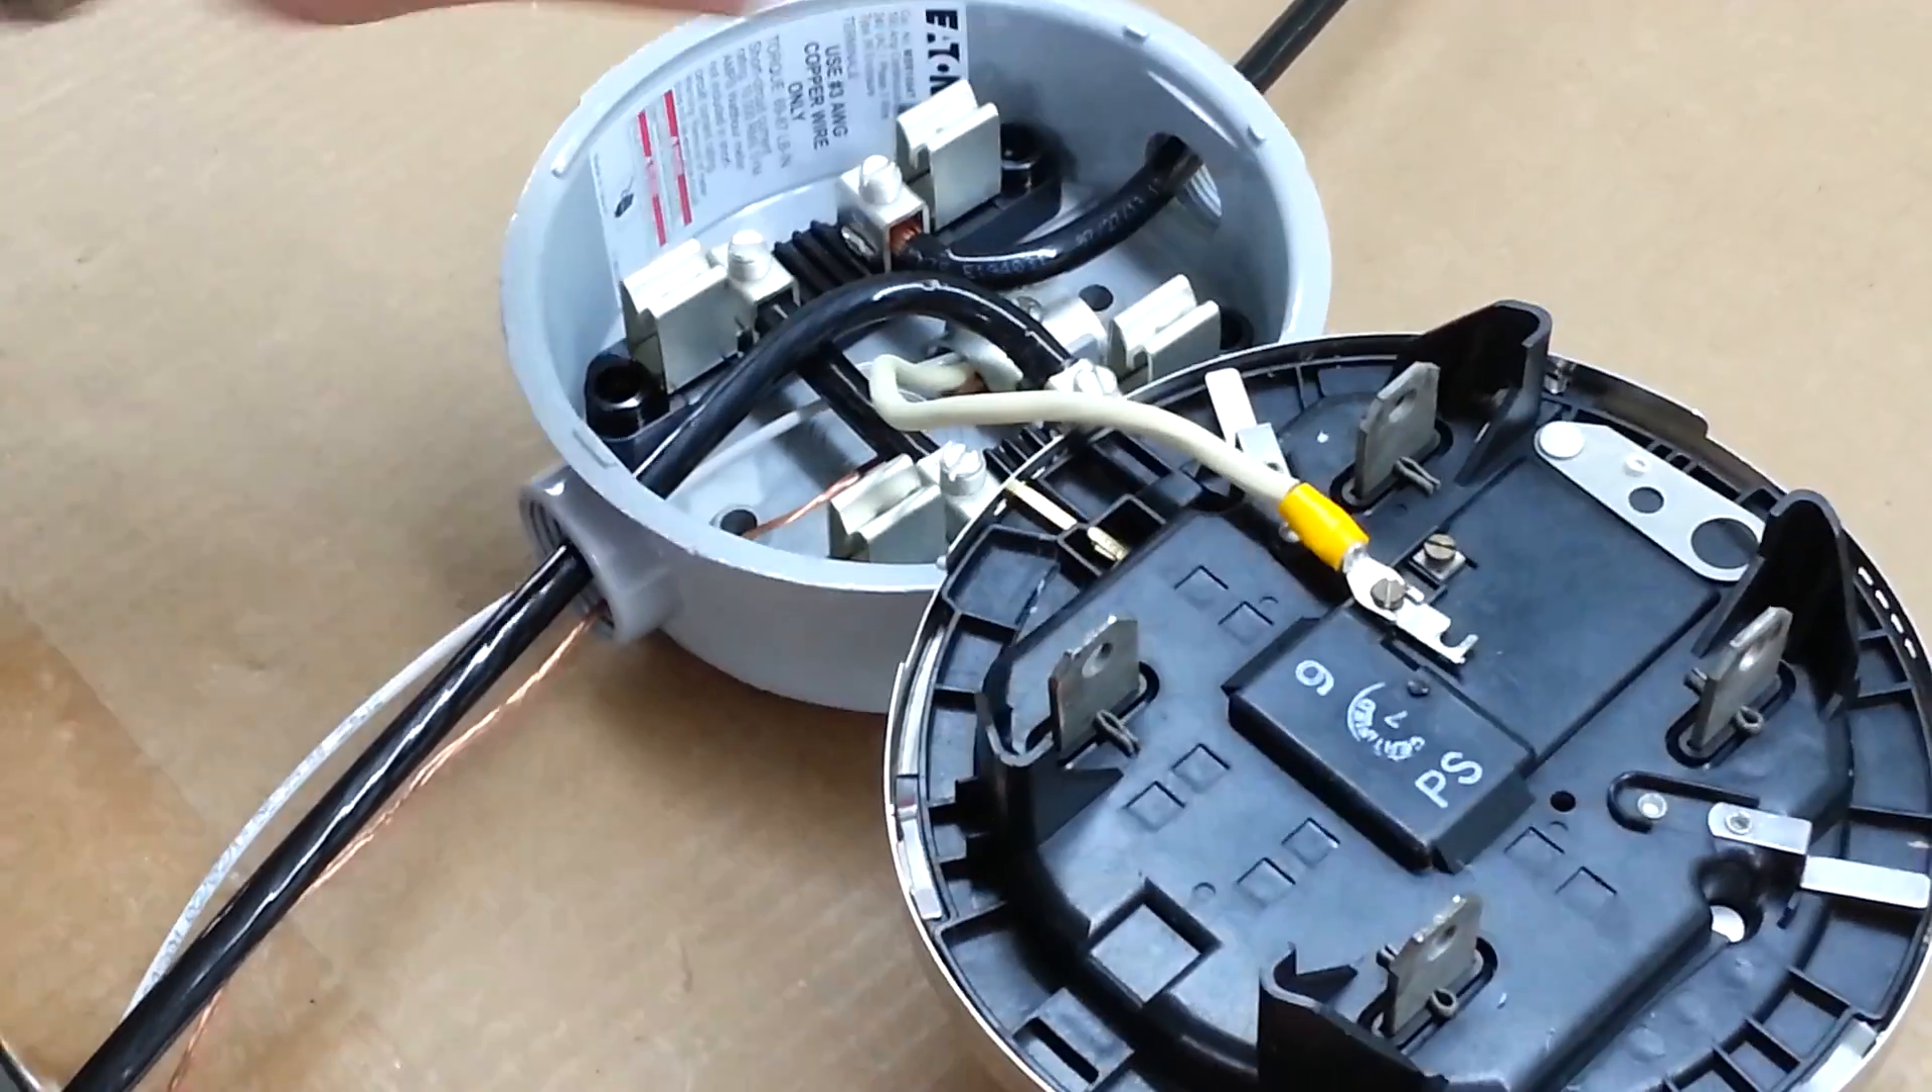And now we have a neutral connection to the back of the meter which is going to give a 120 volt voltage reference.